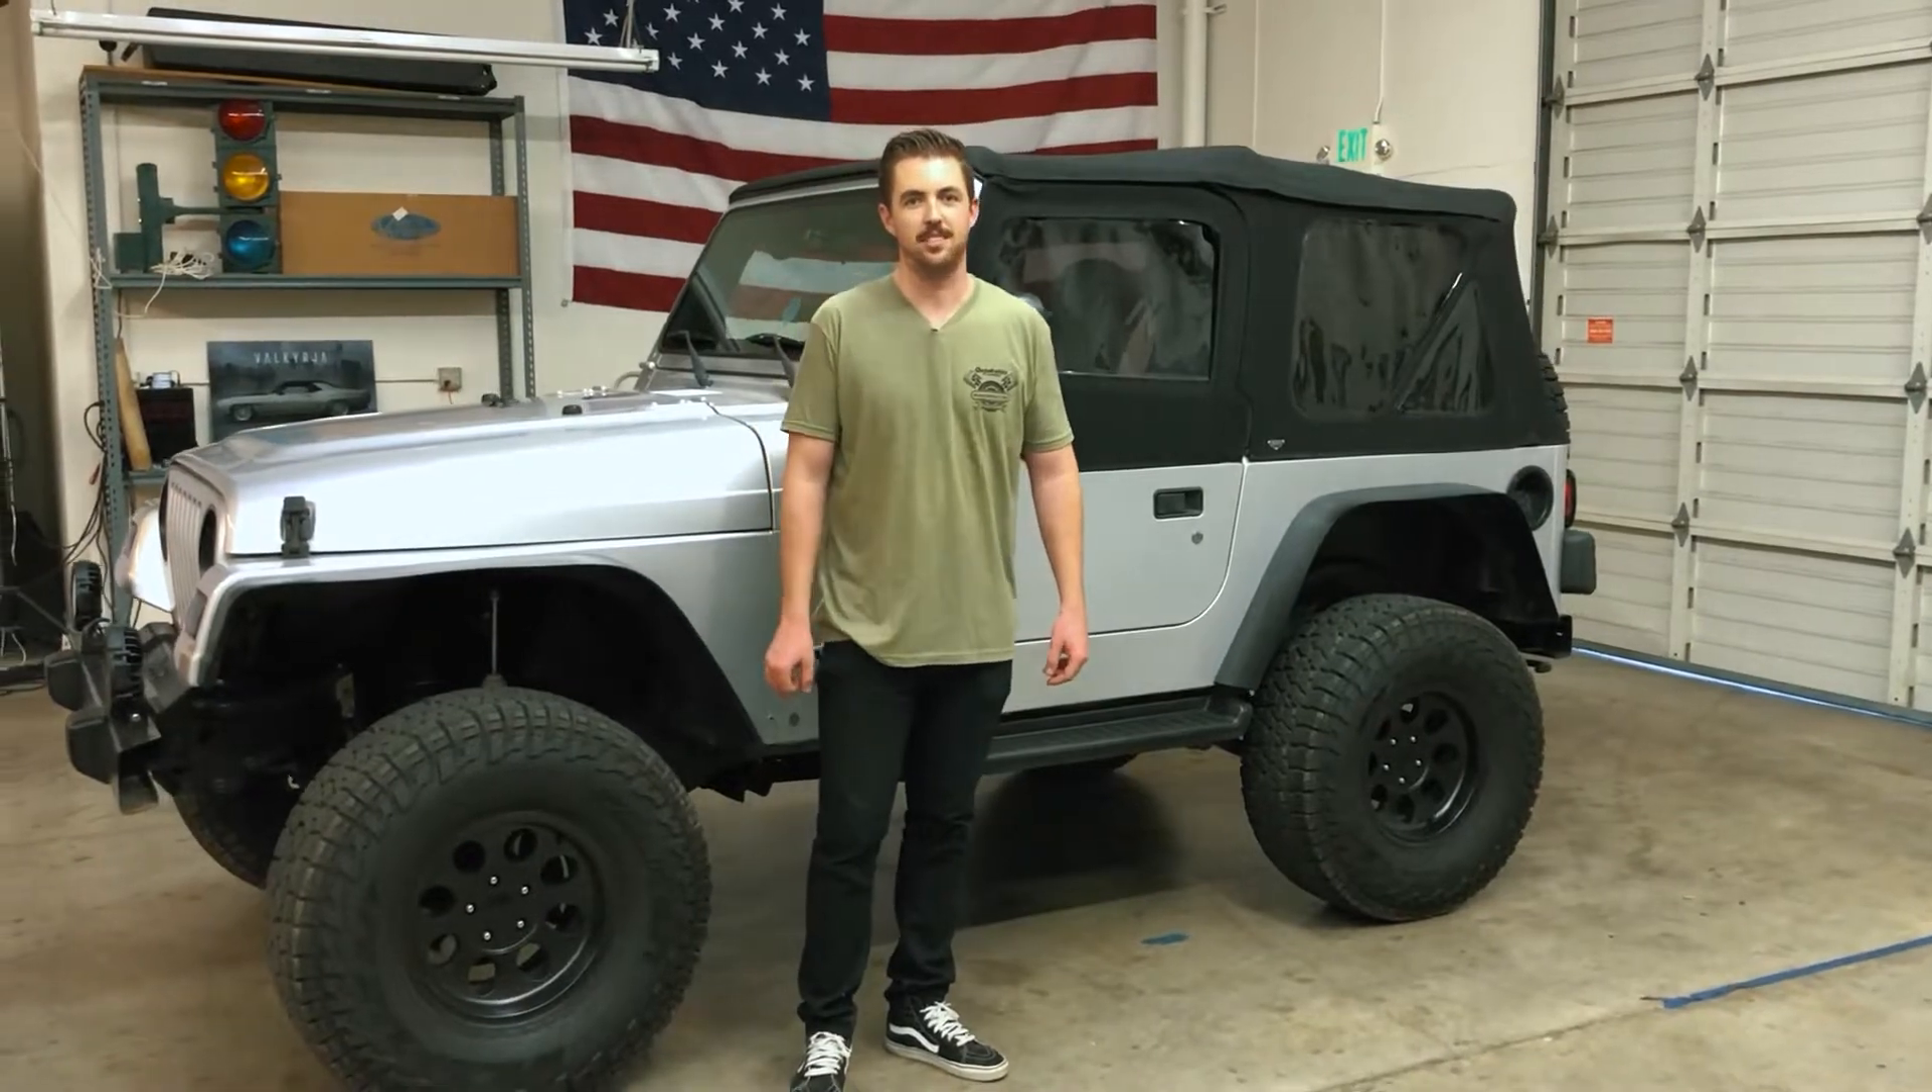So I just finished installing the Mastertop soft top.